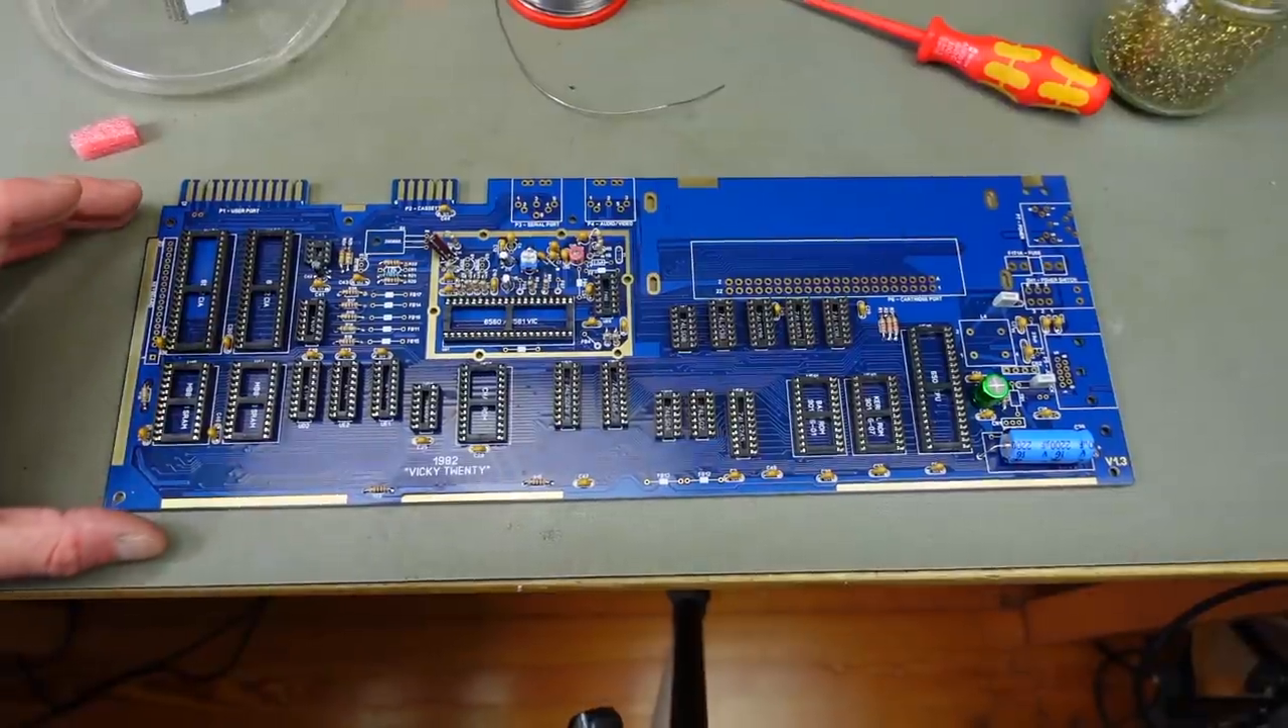So, I think that's all the sockets in.